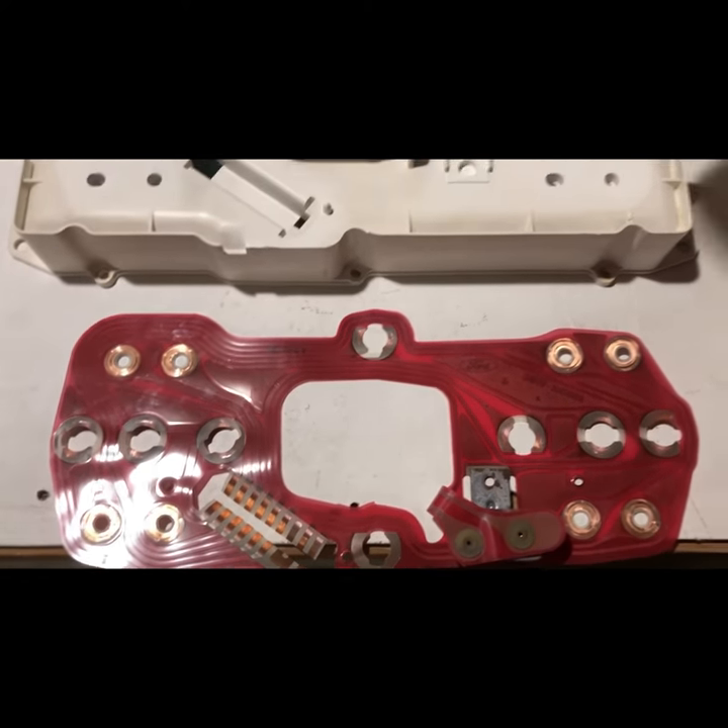Um, I took the Econoline, um, printed circuit board off.